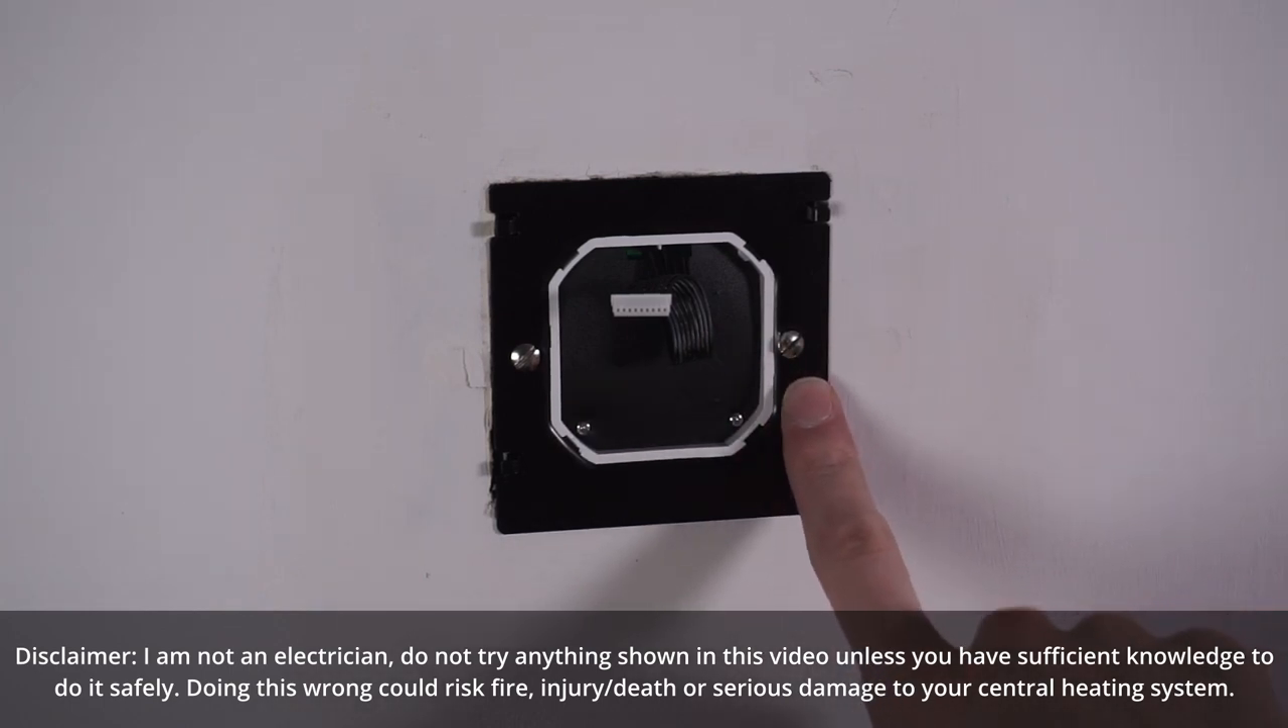I just went and found a couple of screws that i had sitting around for obviously from a different socket or something and that's they've fitted absolutely fine.